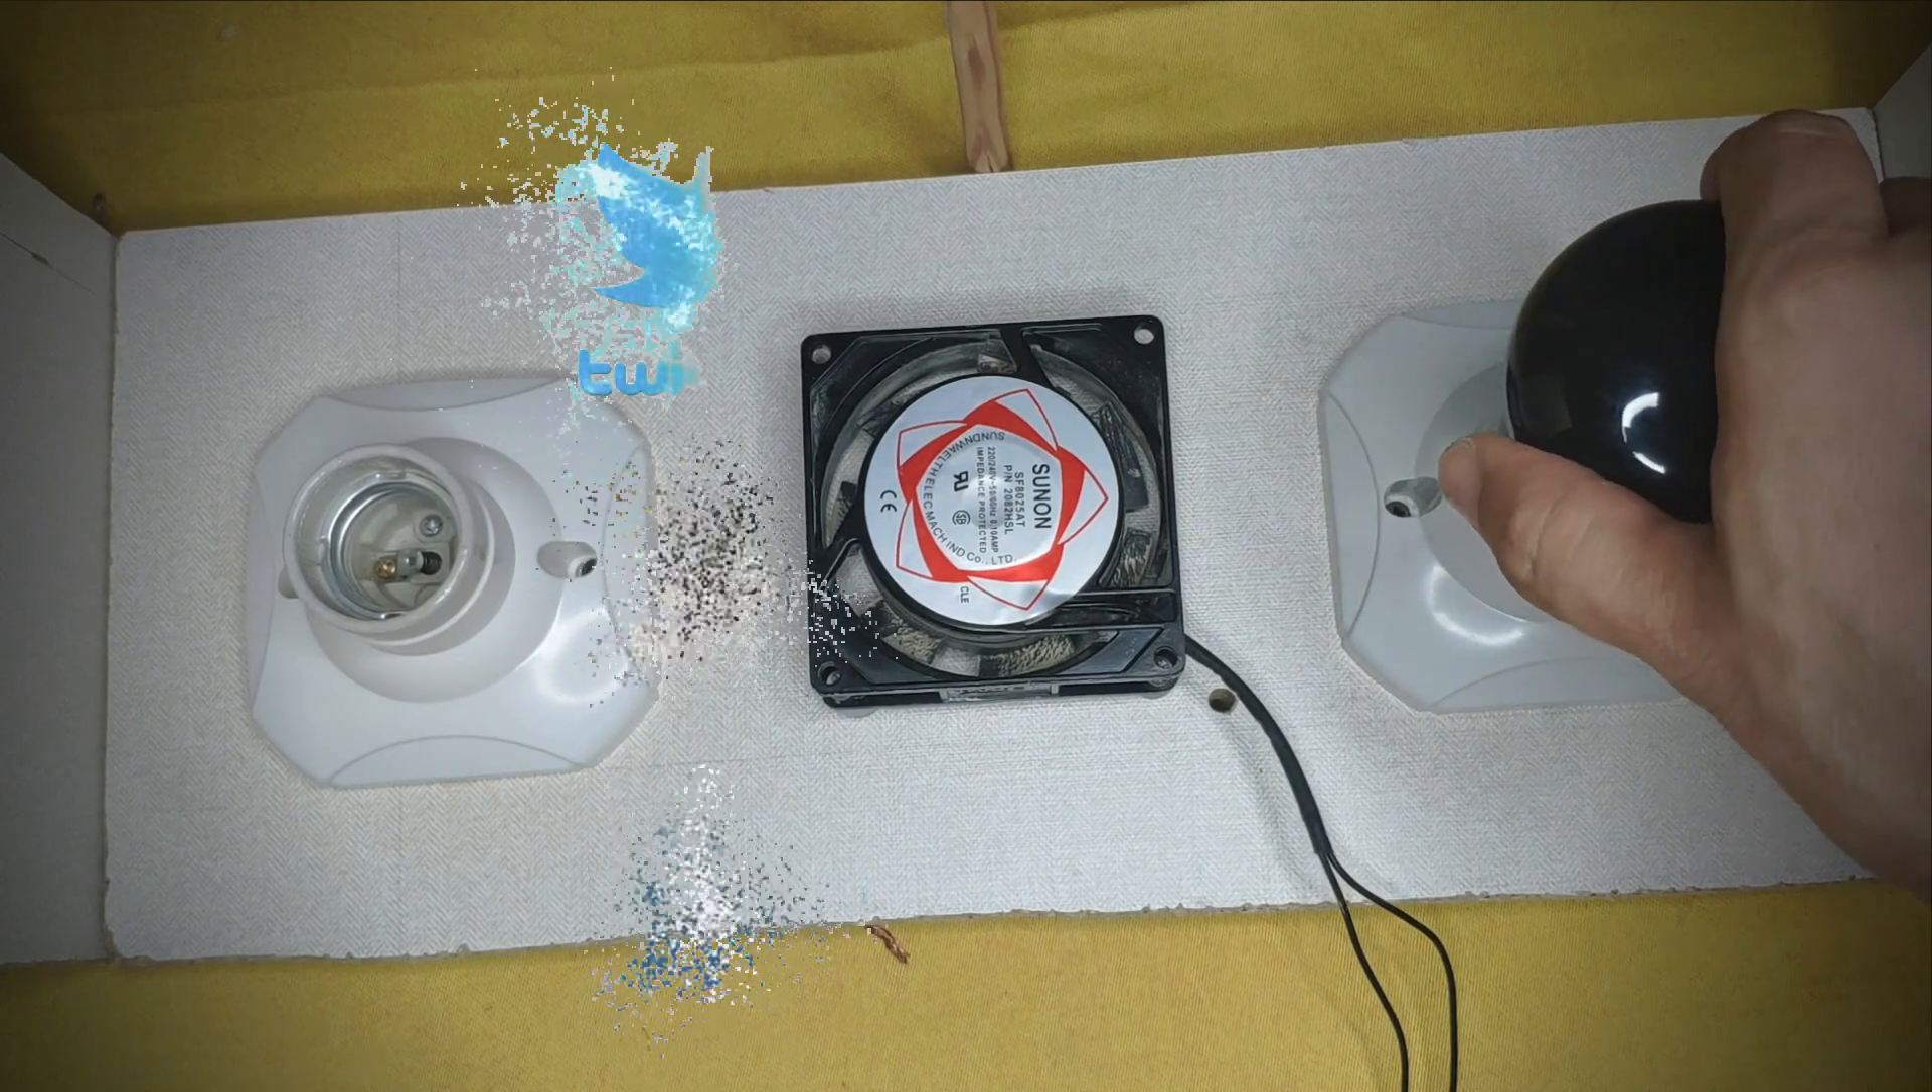Ya solo nos queda enroscar las bombillas térmicas.